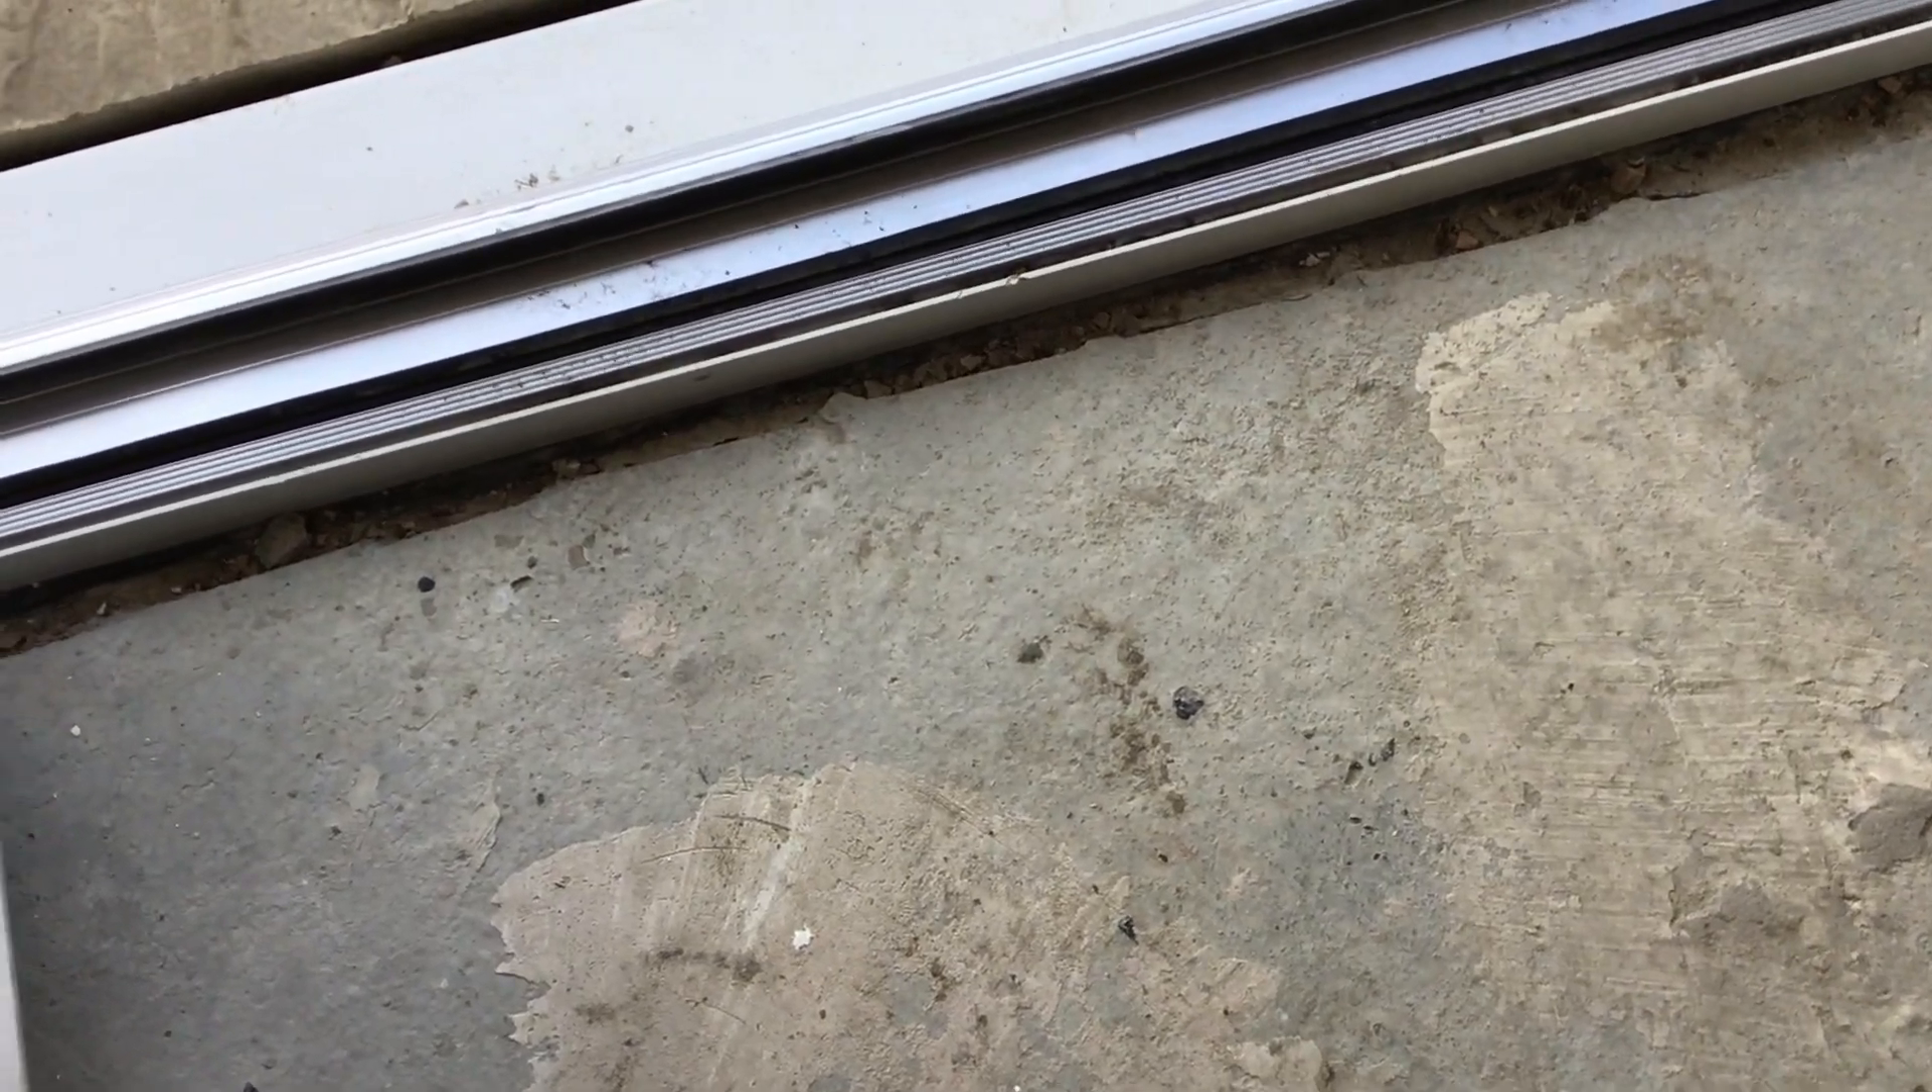In the hallway, the slab hadn't been pointed up against the front door, absolutely shocking.